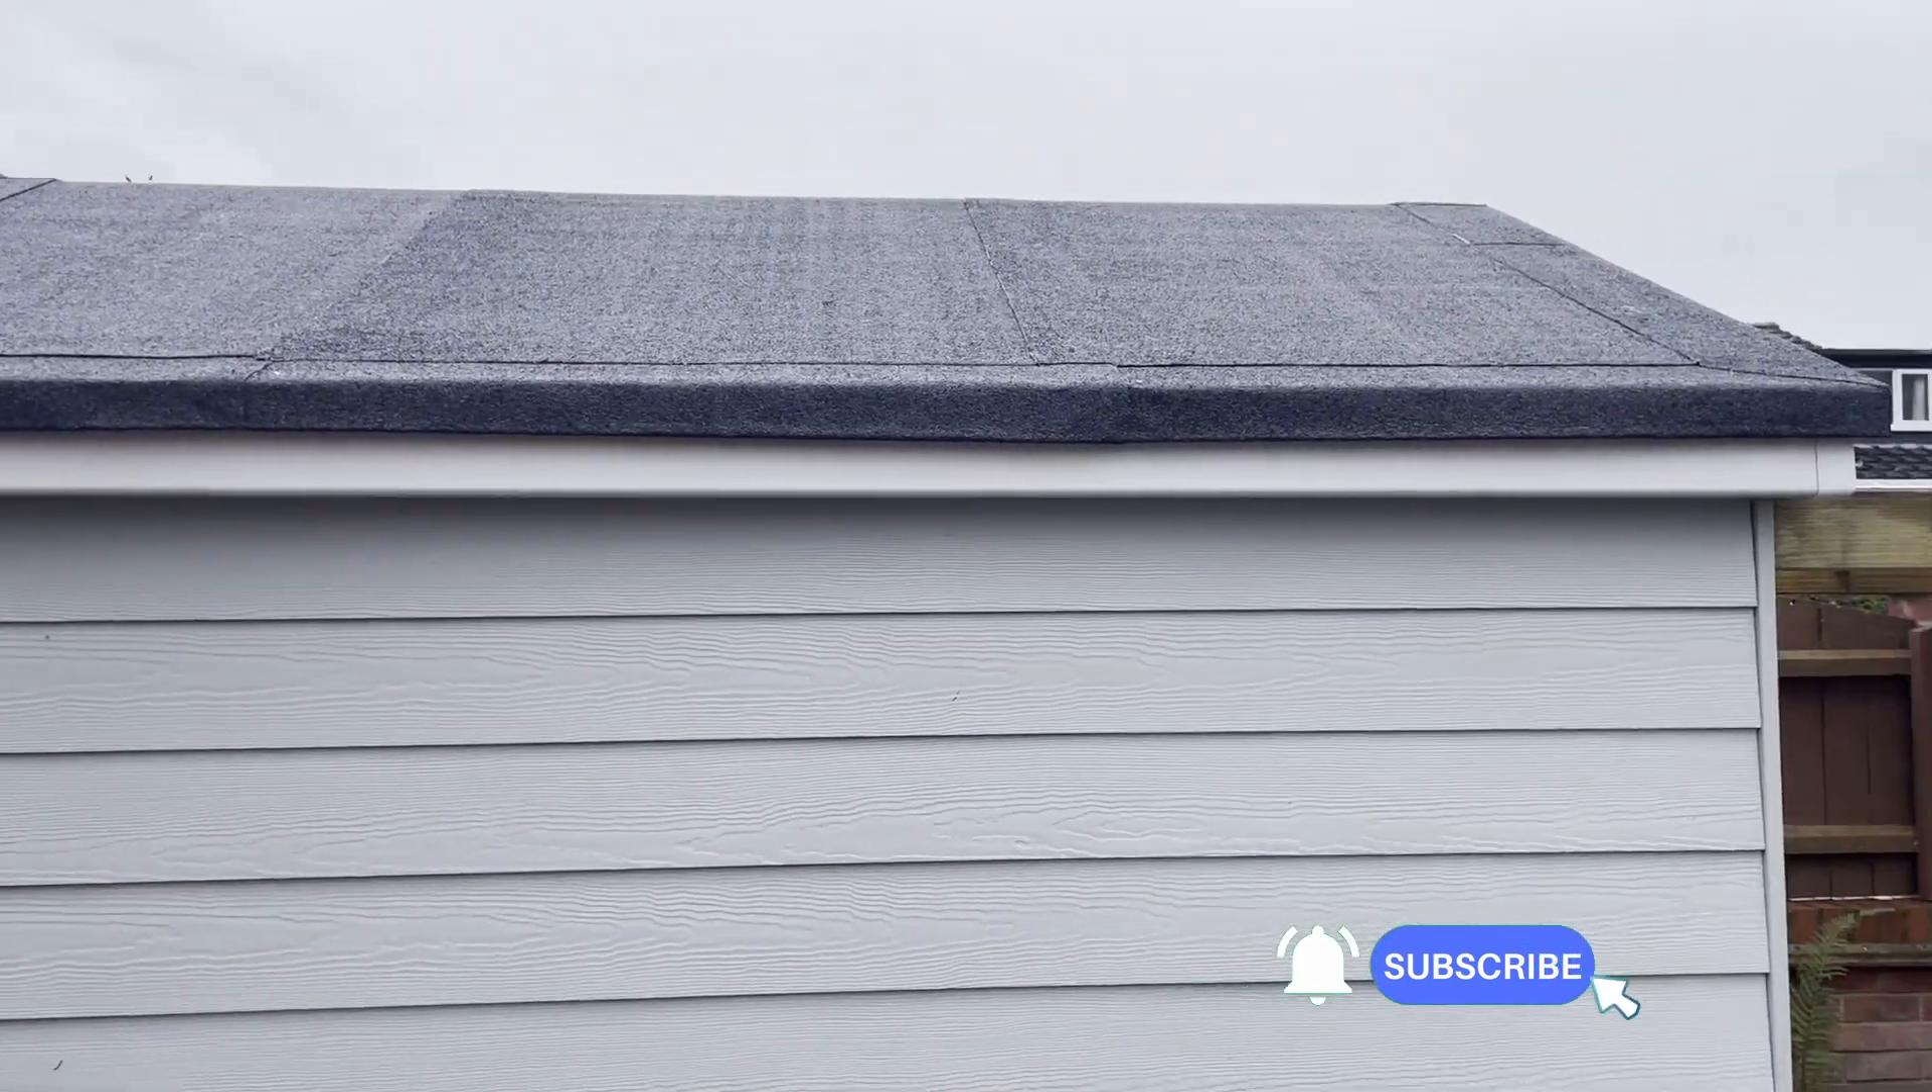So, it's finally nice to get the felt roof on. At least it's watertight now.